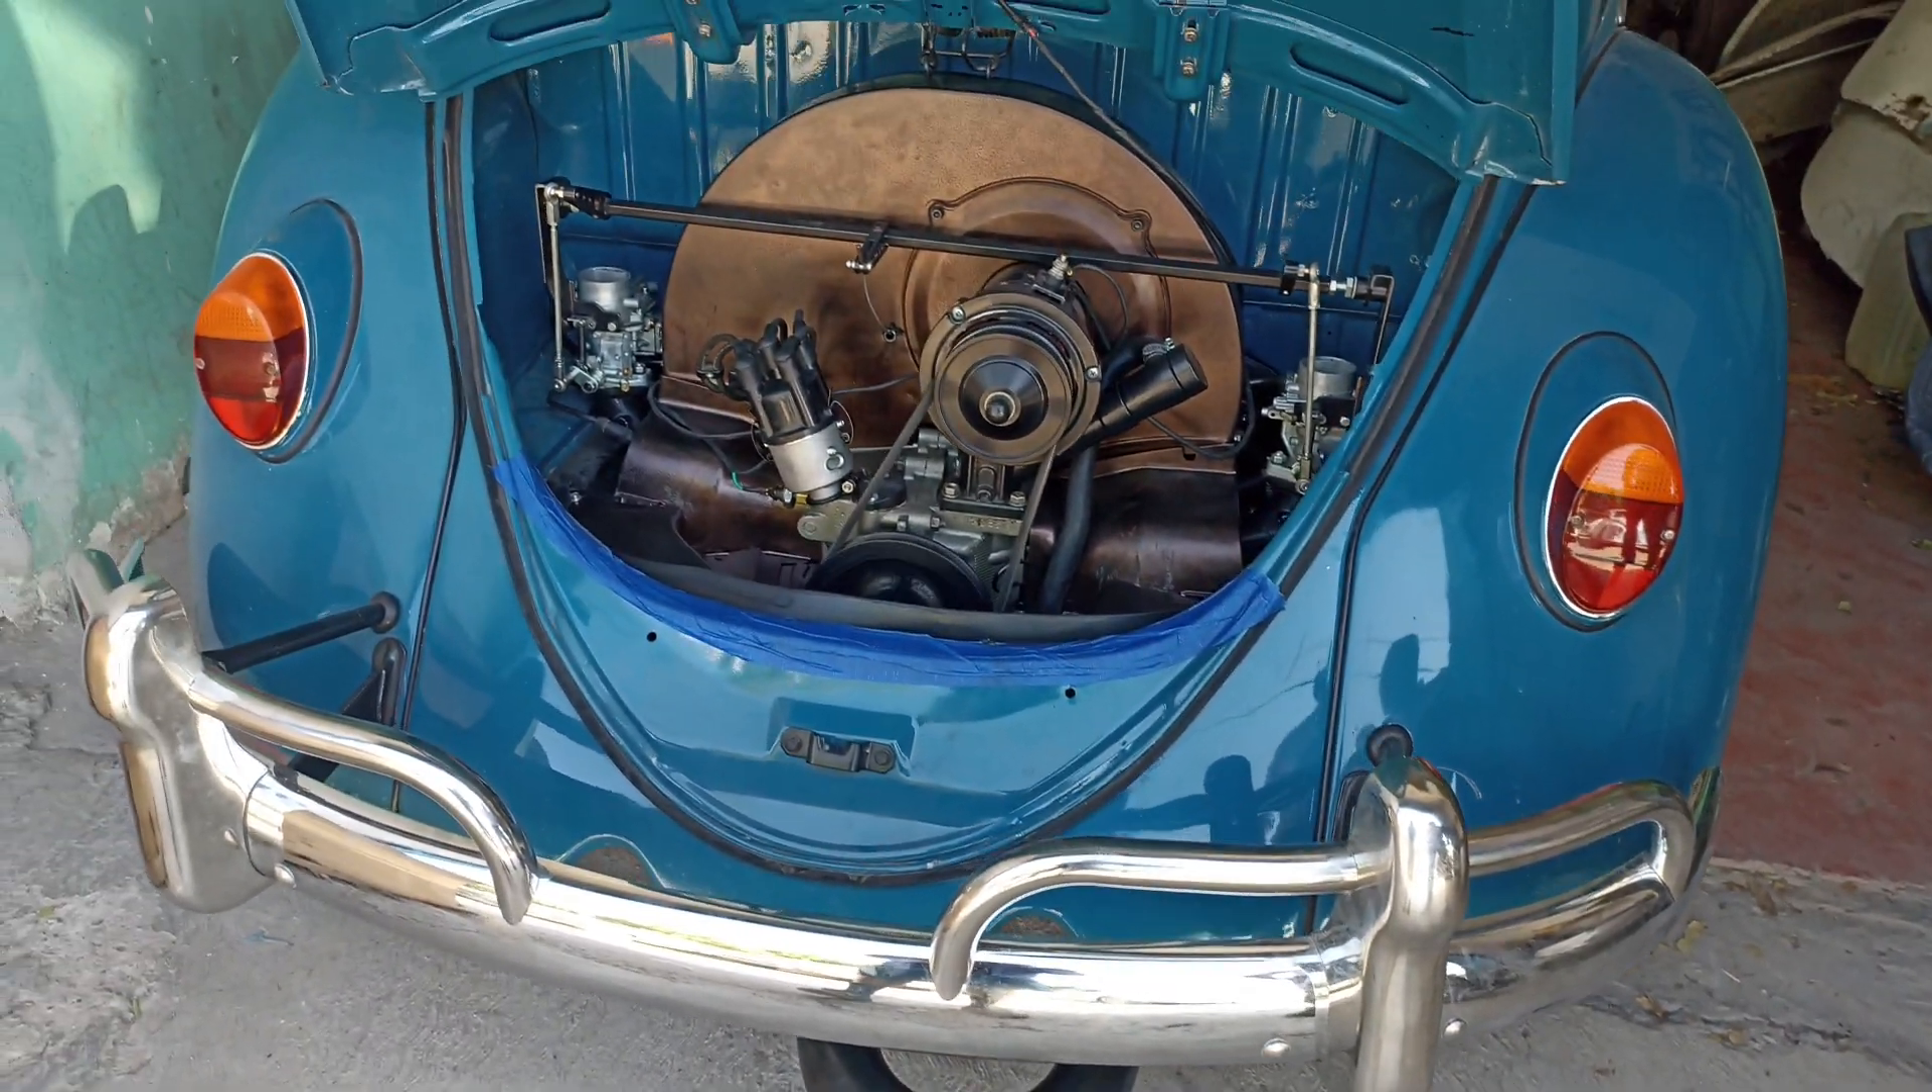Aquí ya quedó instalado el motor ya está funcionando el carro.